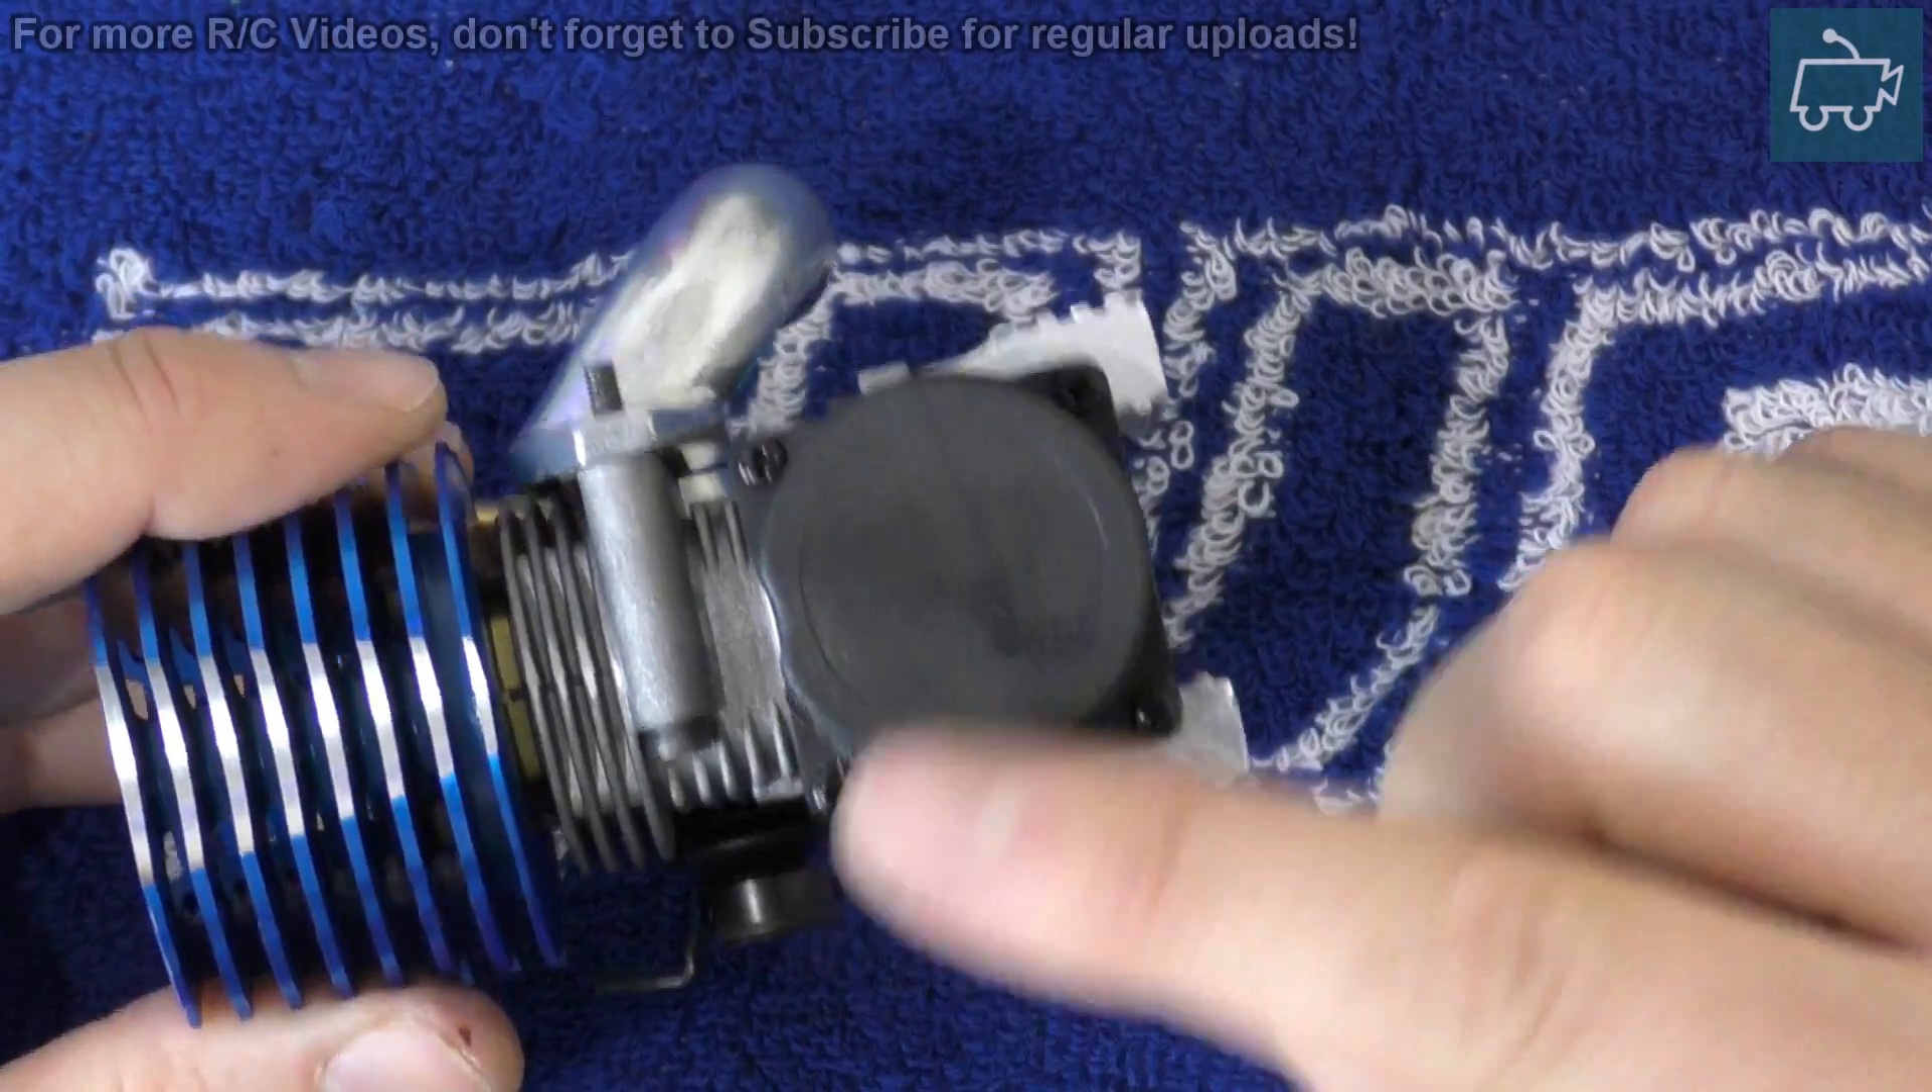Now, as you can probably see, I've already removed the engine from the car.